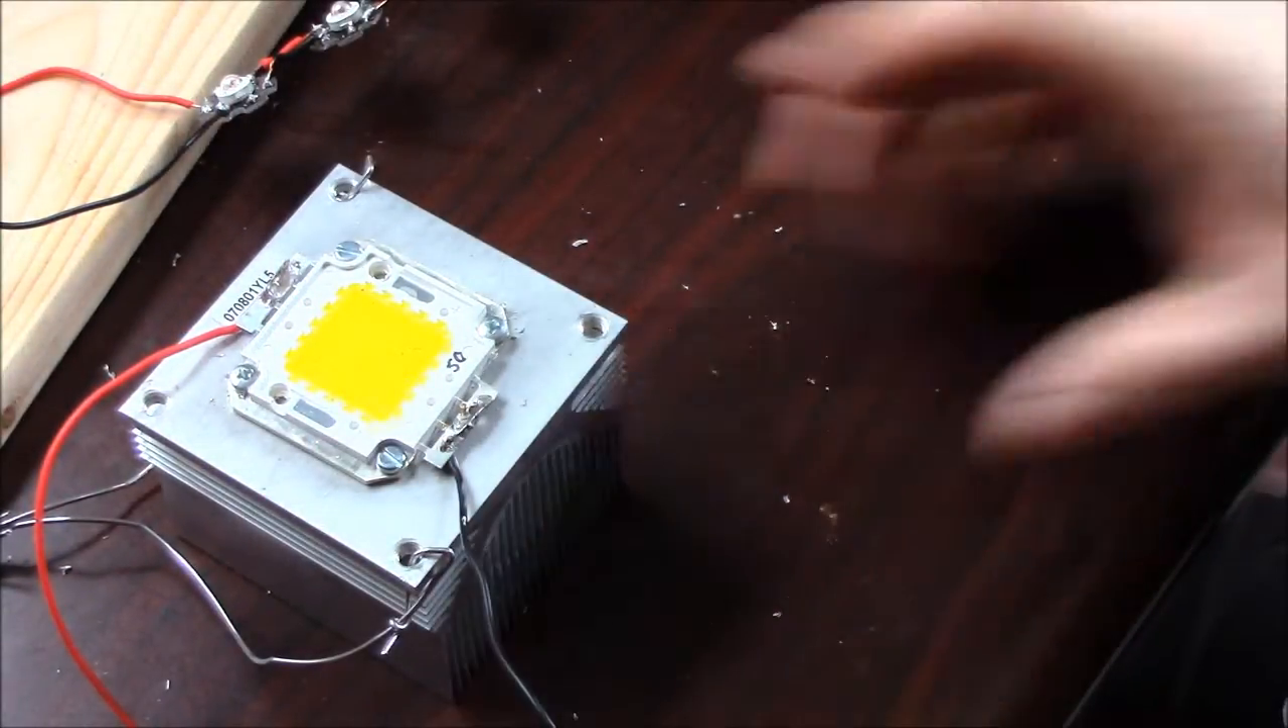We have our LED anchored down.